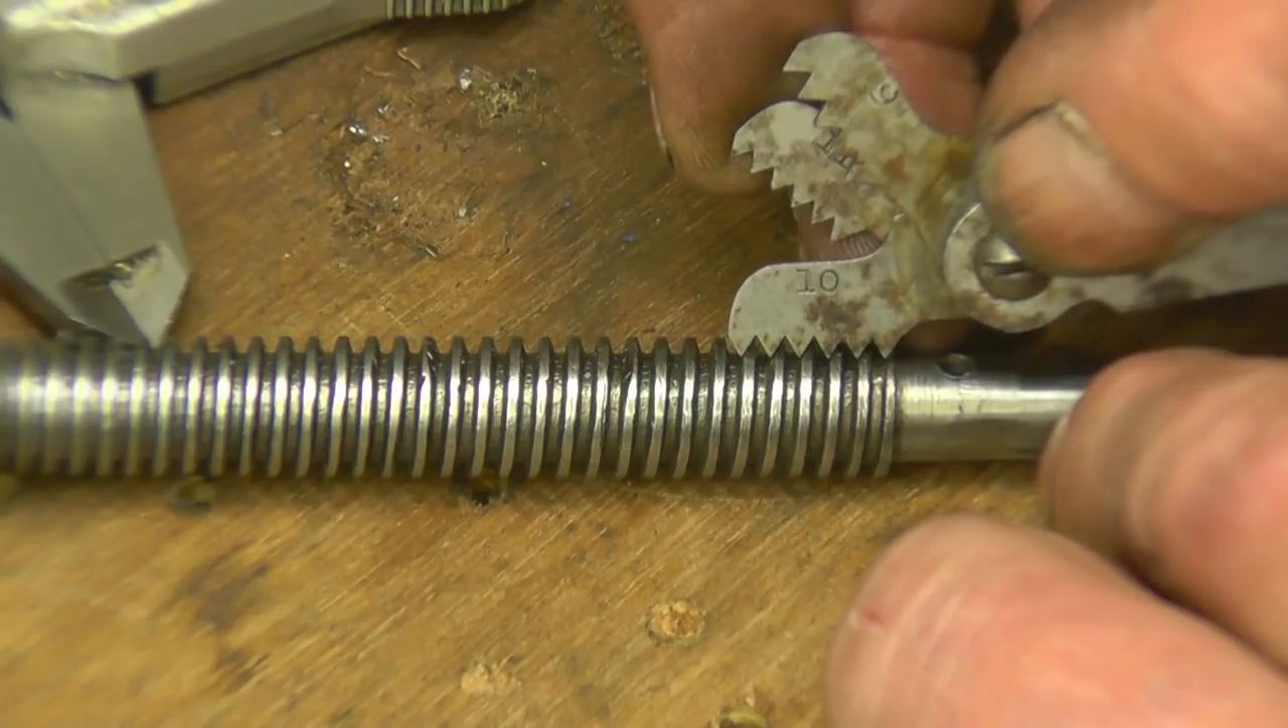That's a 10 tpi gauge you can see it's actually lining up very nicely.